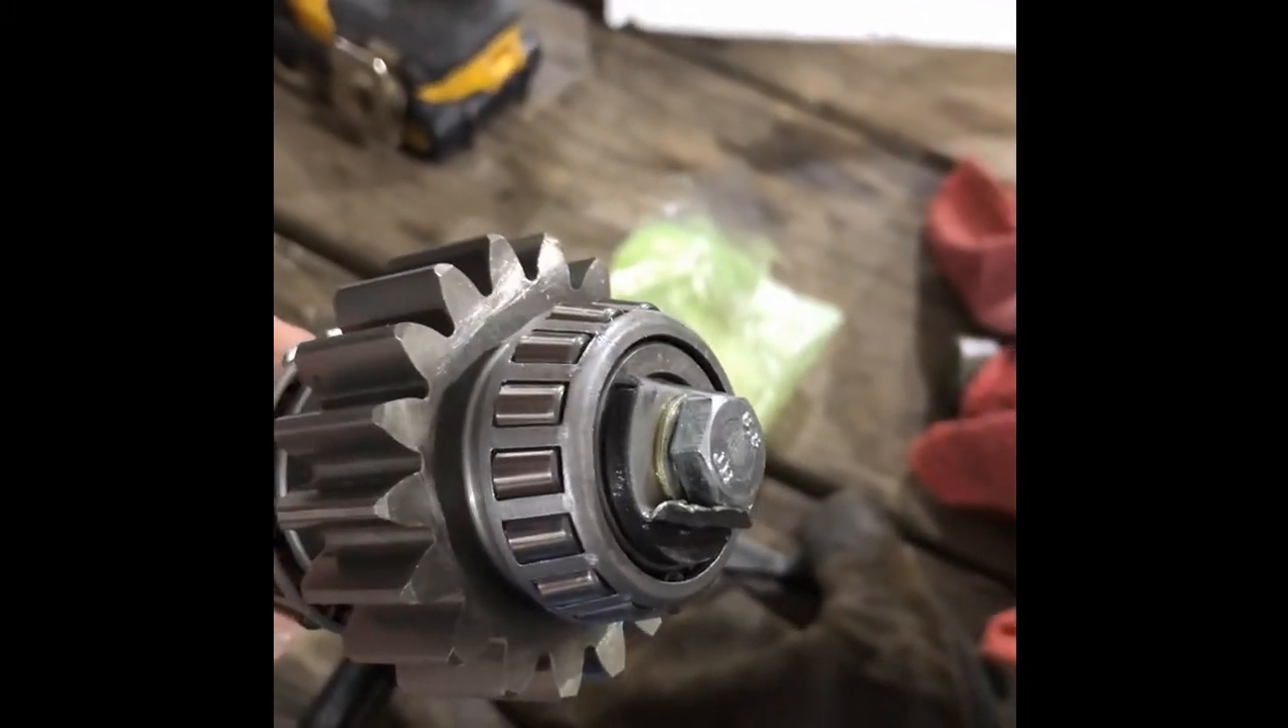And then on the PTO shaft, I put the bolt back in with the retainer and bent that tab to keep the bolt from falling back out.